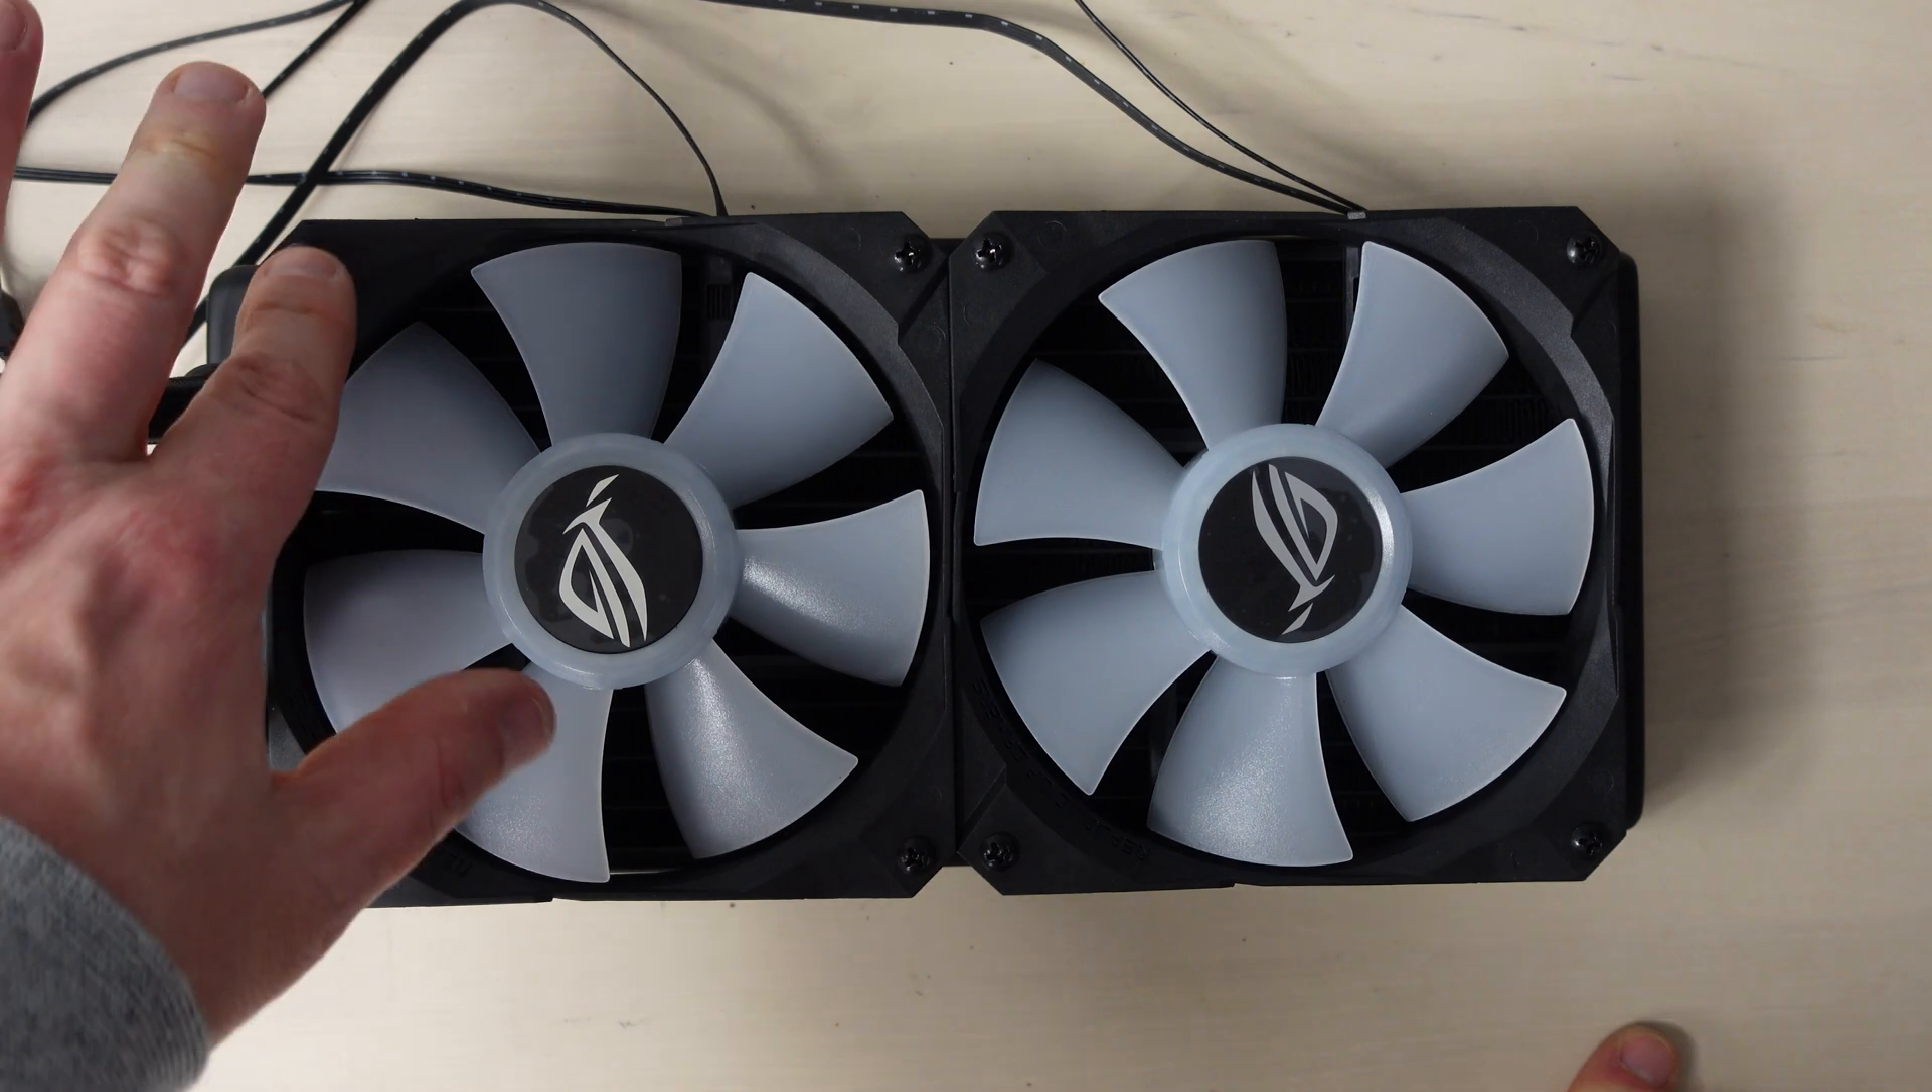And with that, we are done. Nice fans installed.